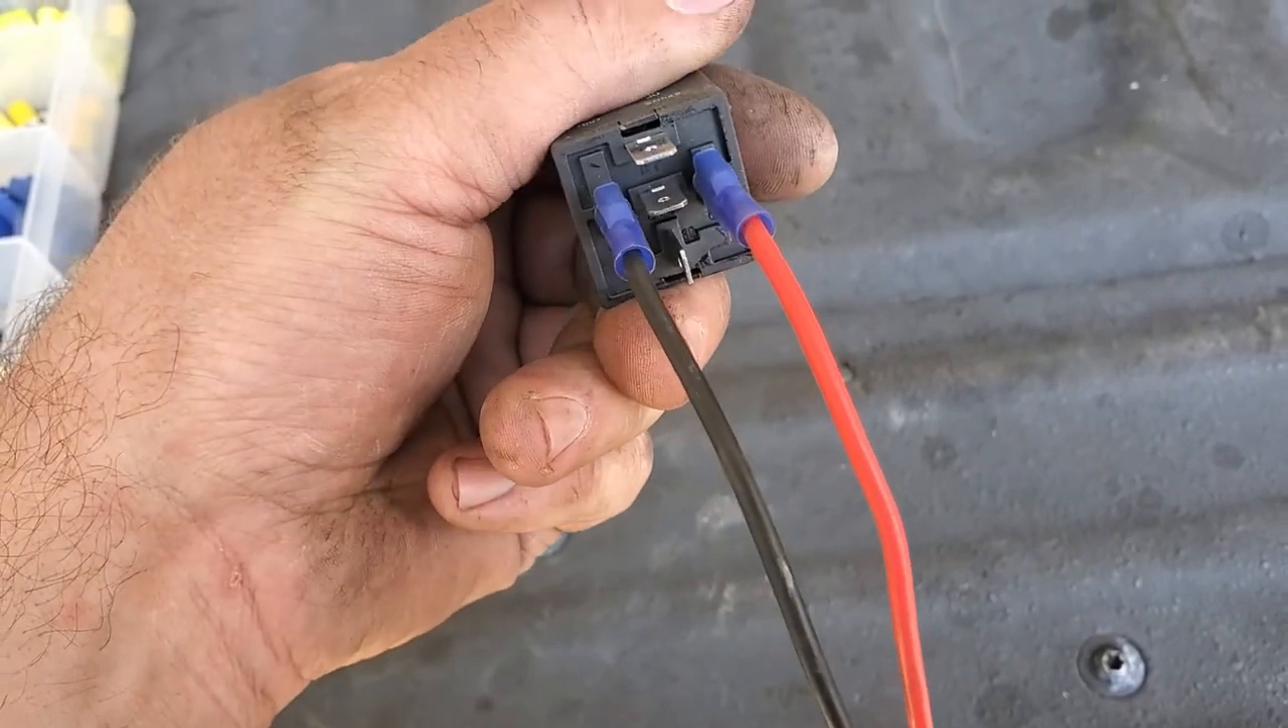I've already gone ahead and hooked this black and red wire up.